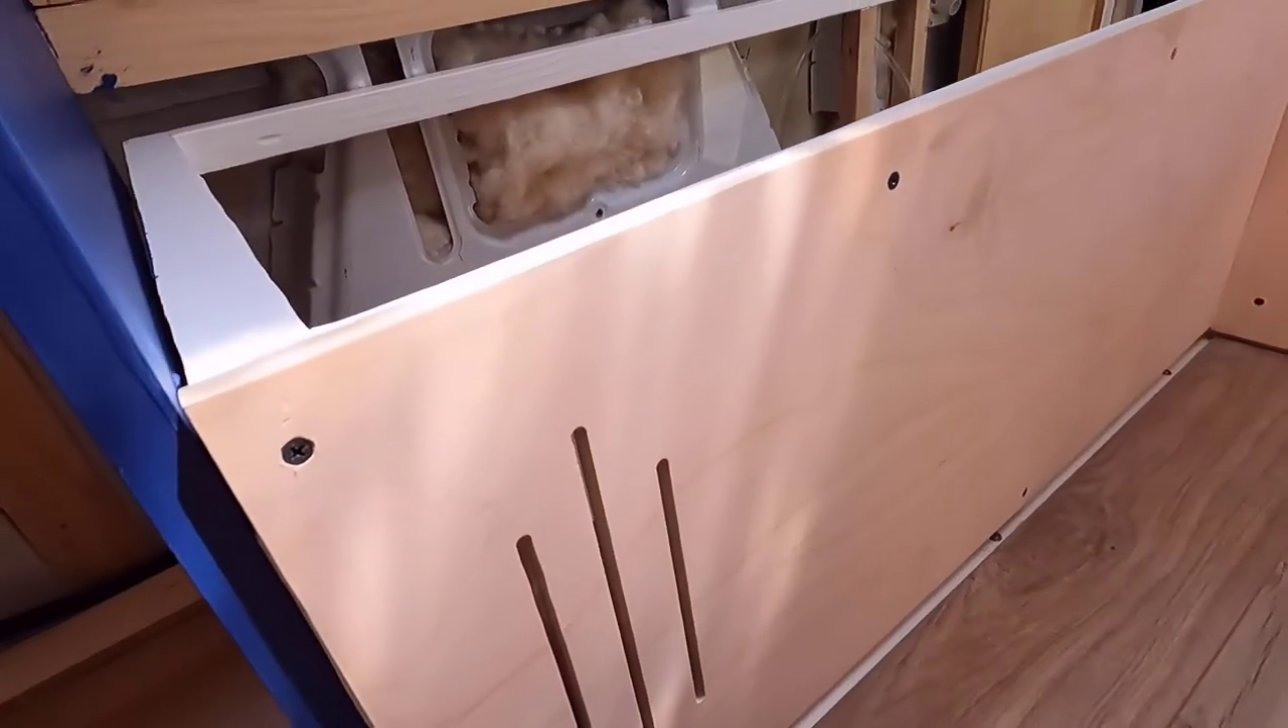I've just screwed in the last of the base part of the dinette cabinets.